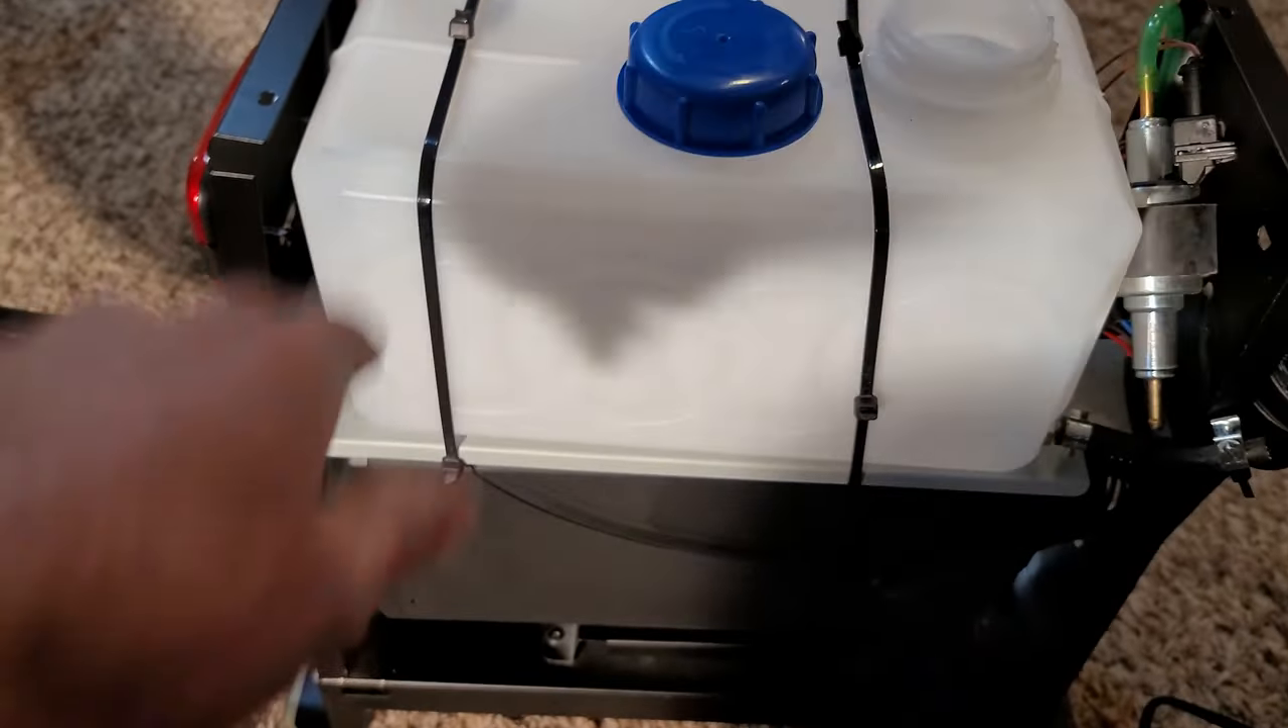And I did zip tie this tank to this tray here as it was just setting there and I just did that for a little extra safety.